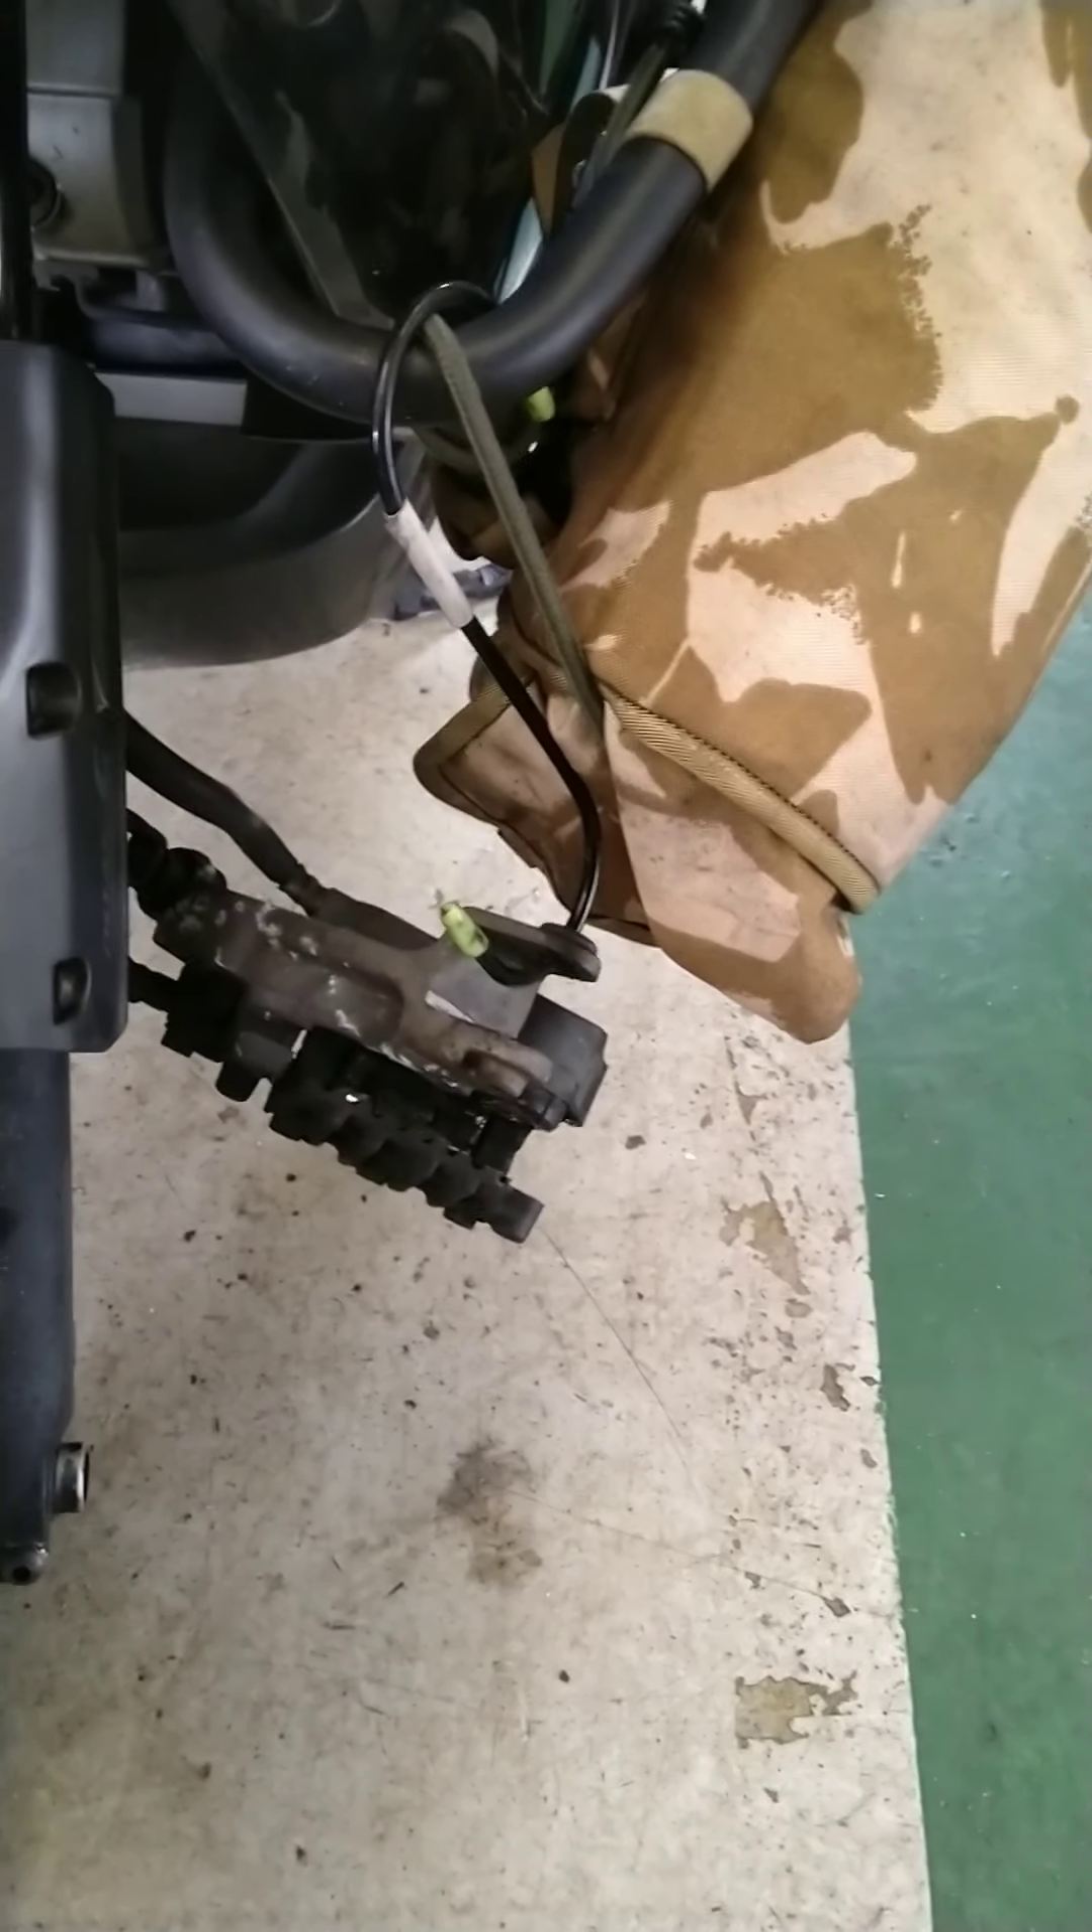The brake calipers removed and supported with some S hooks just to take a strain off.